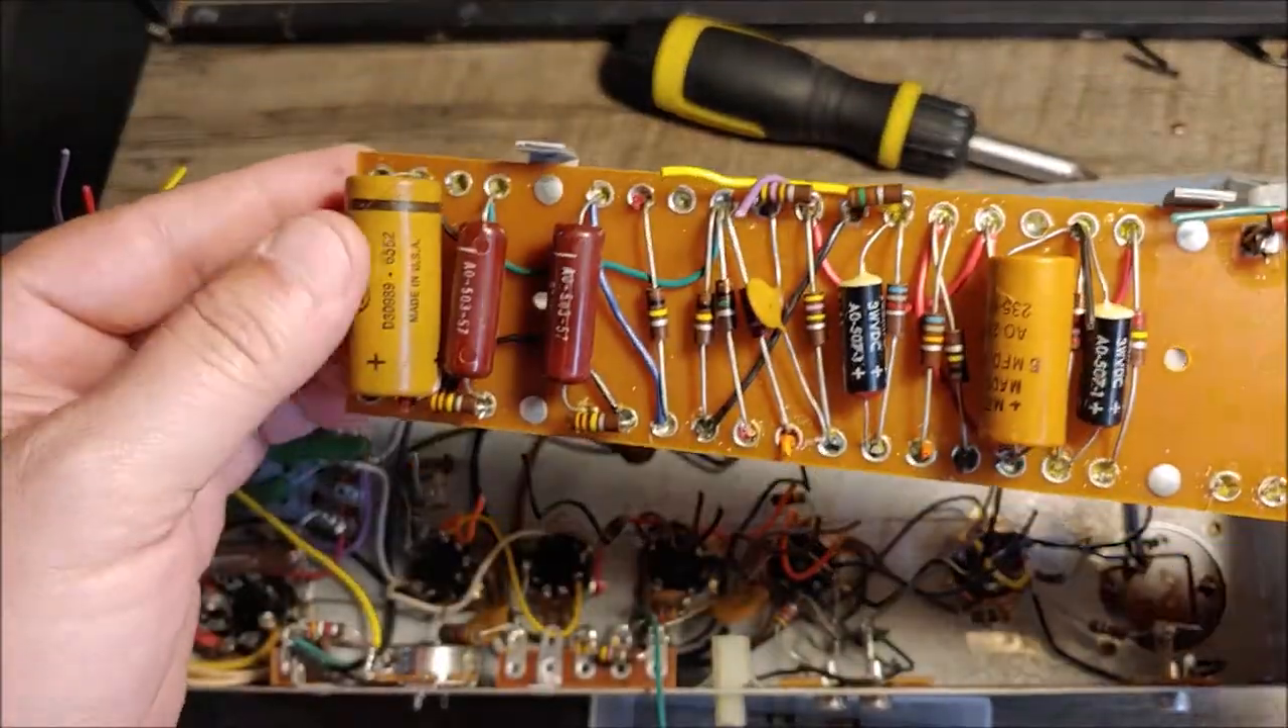Alright I got the board out of there.